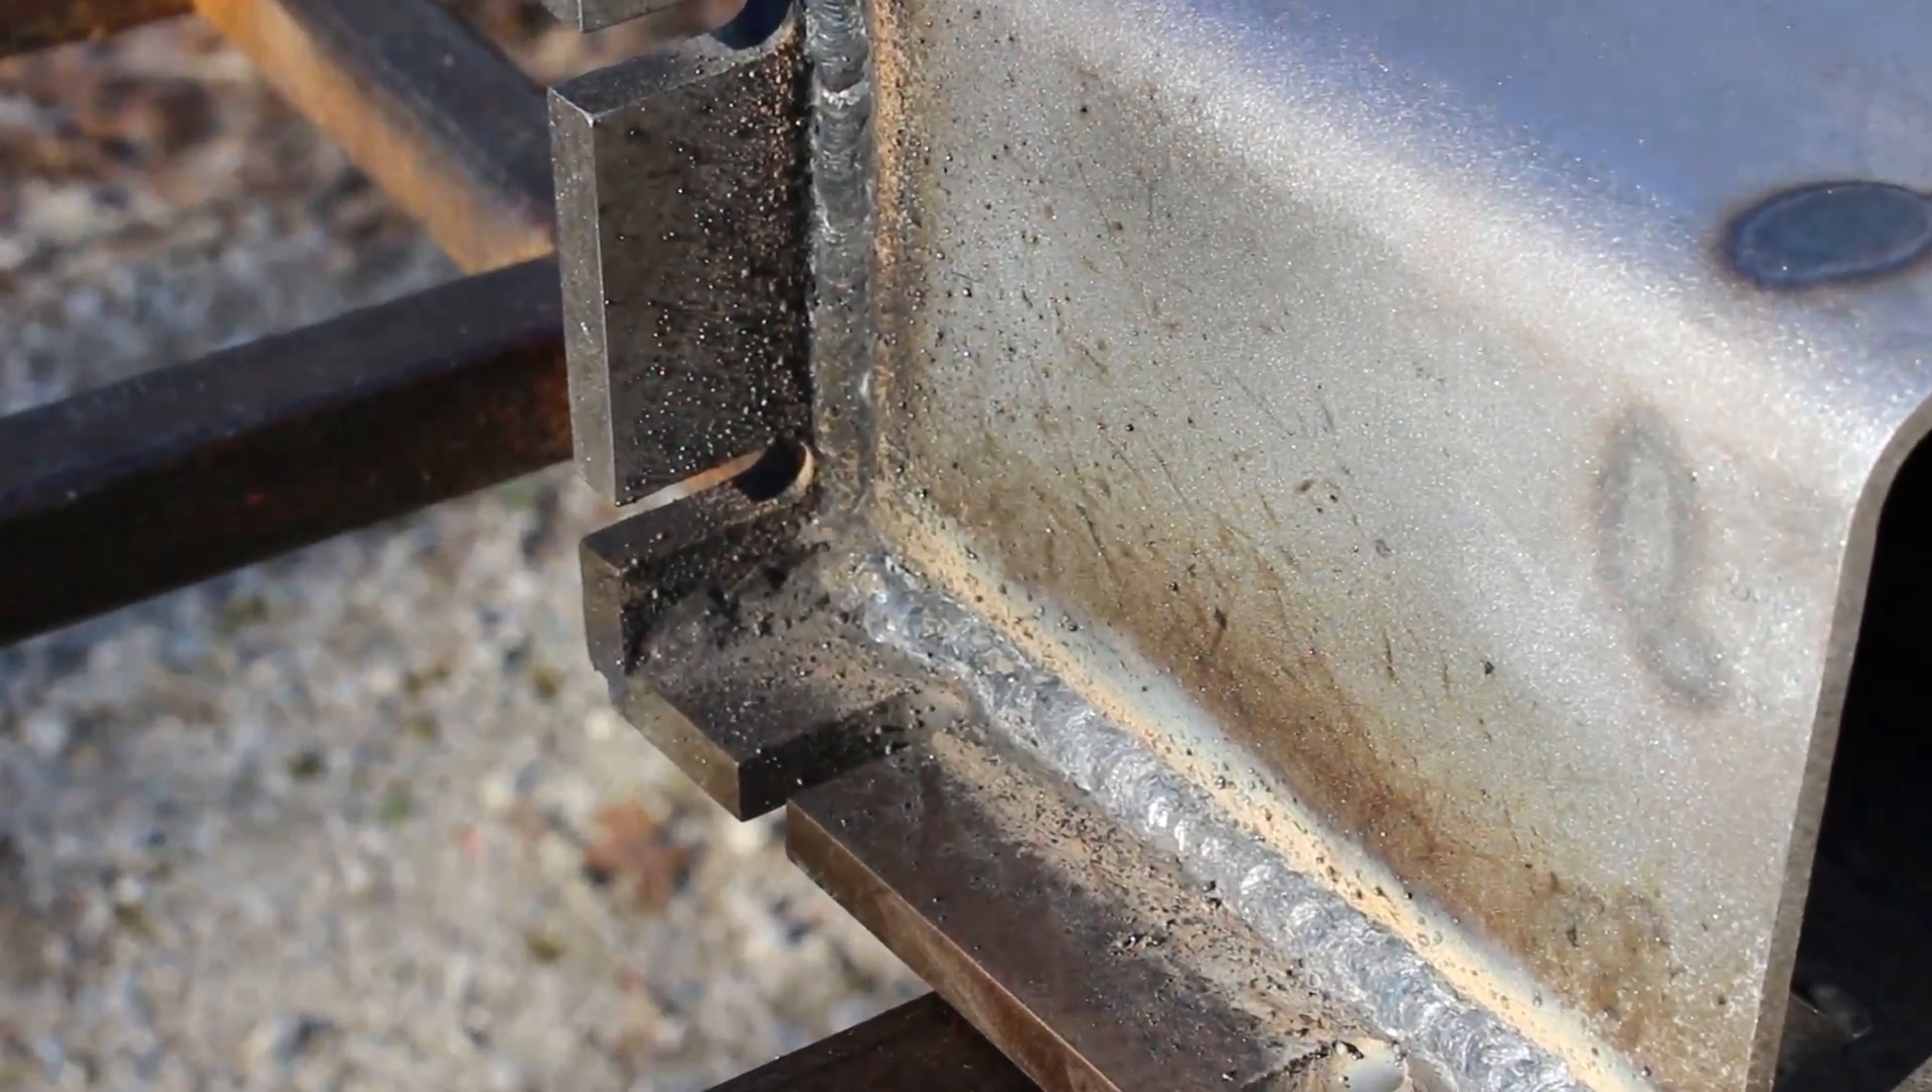Then I went back and welded all of the seams in several passes.